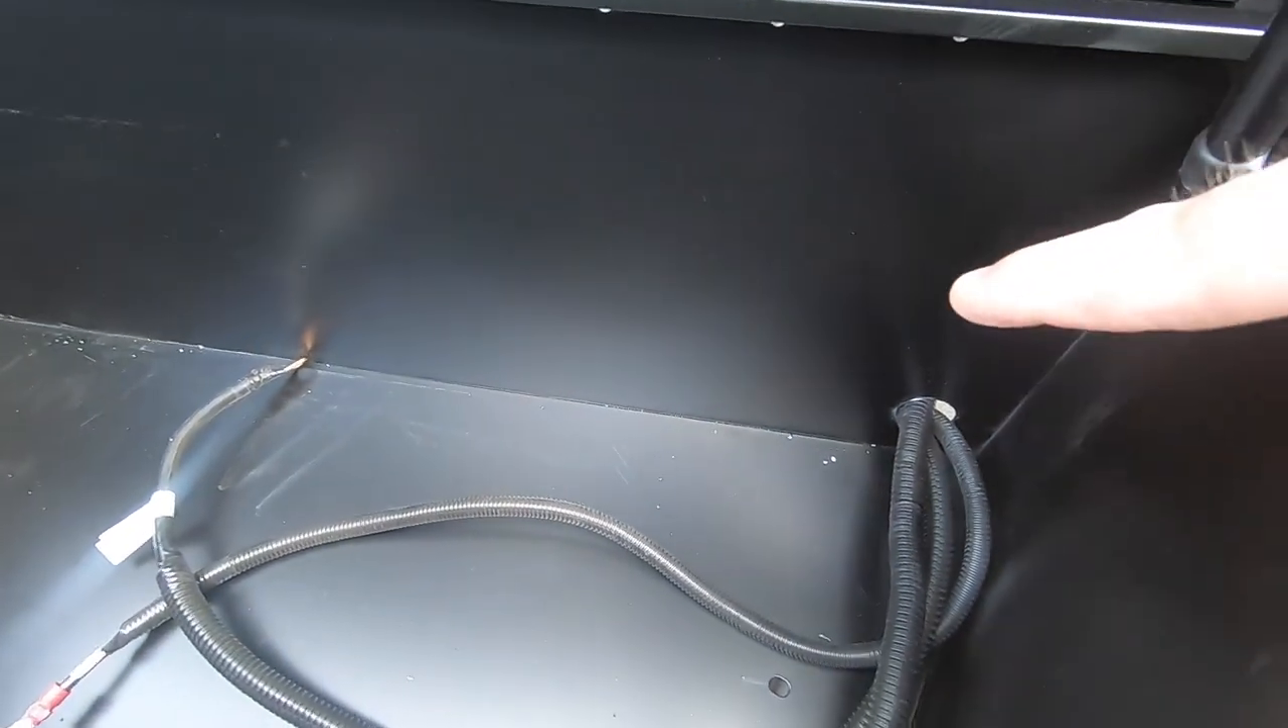All right guys you can see i've got the cables in the box now.